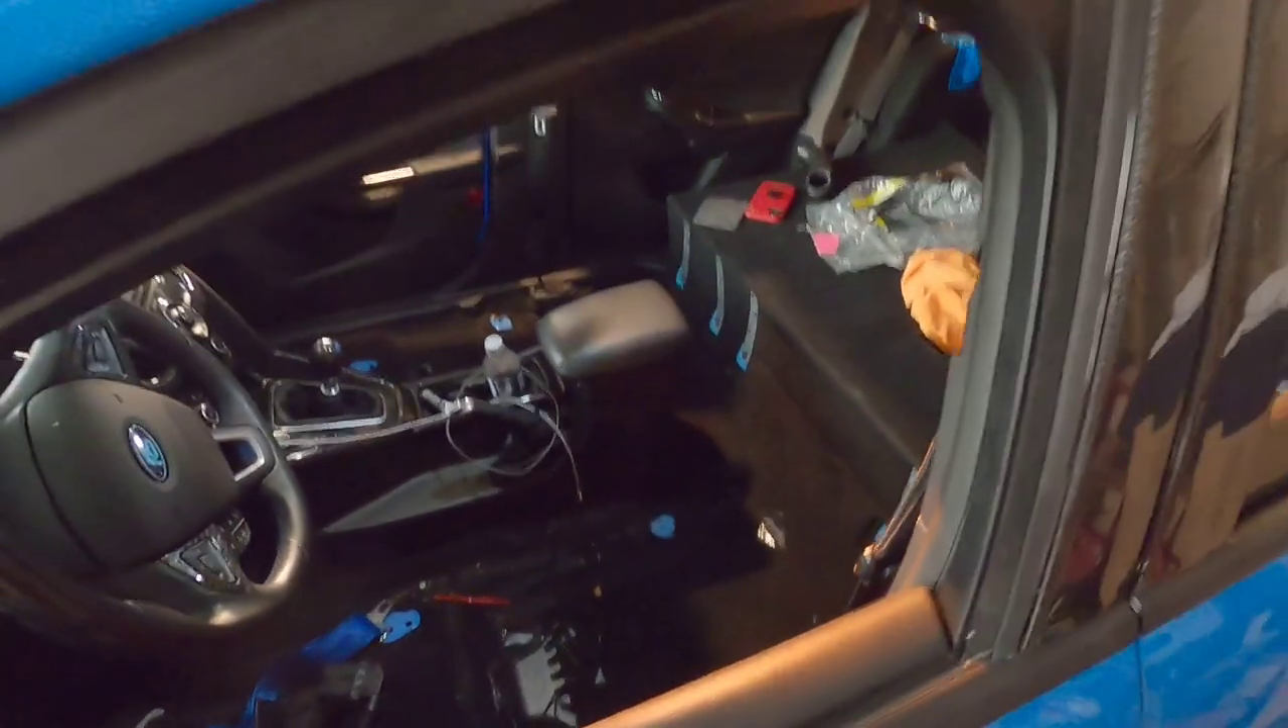Now that the seats are out that's pretty much what you're left with.